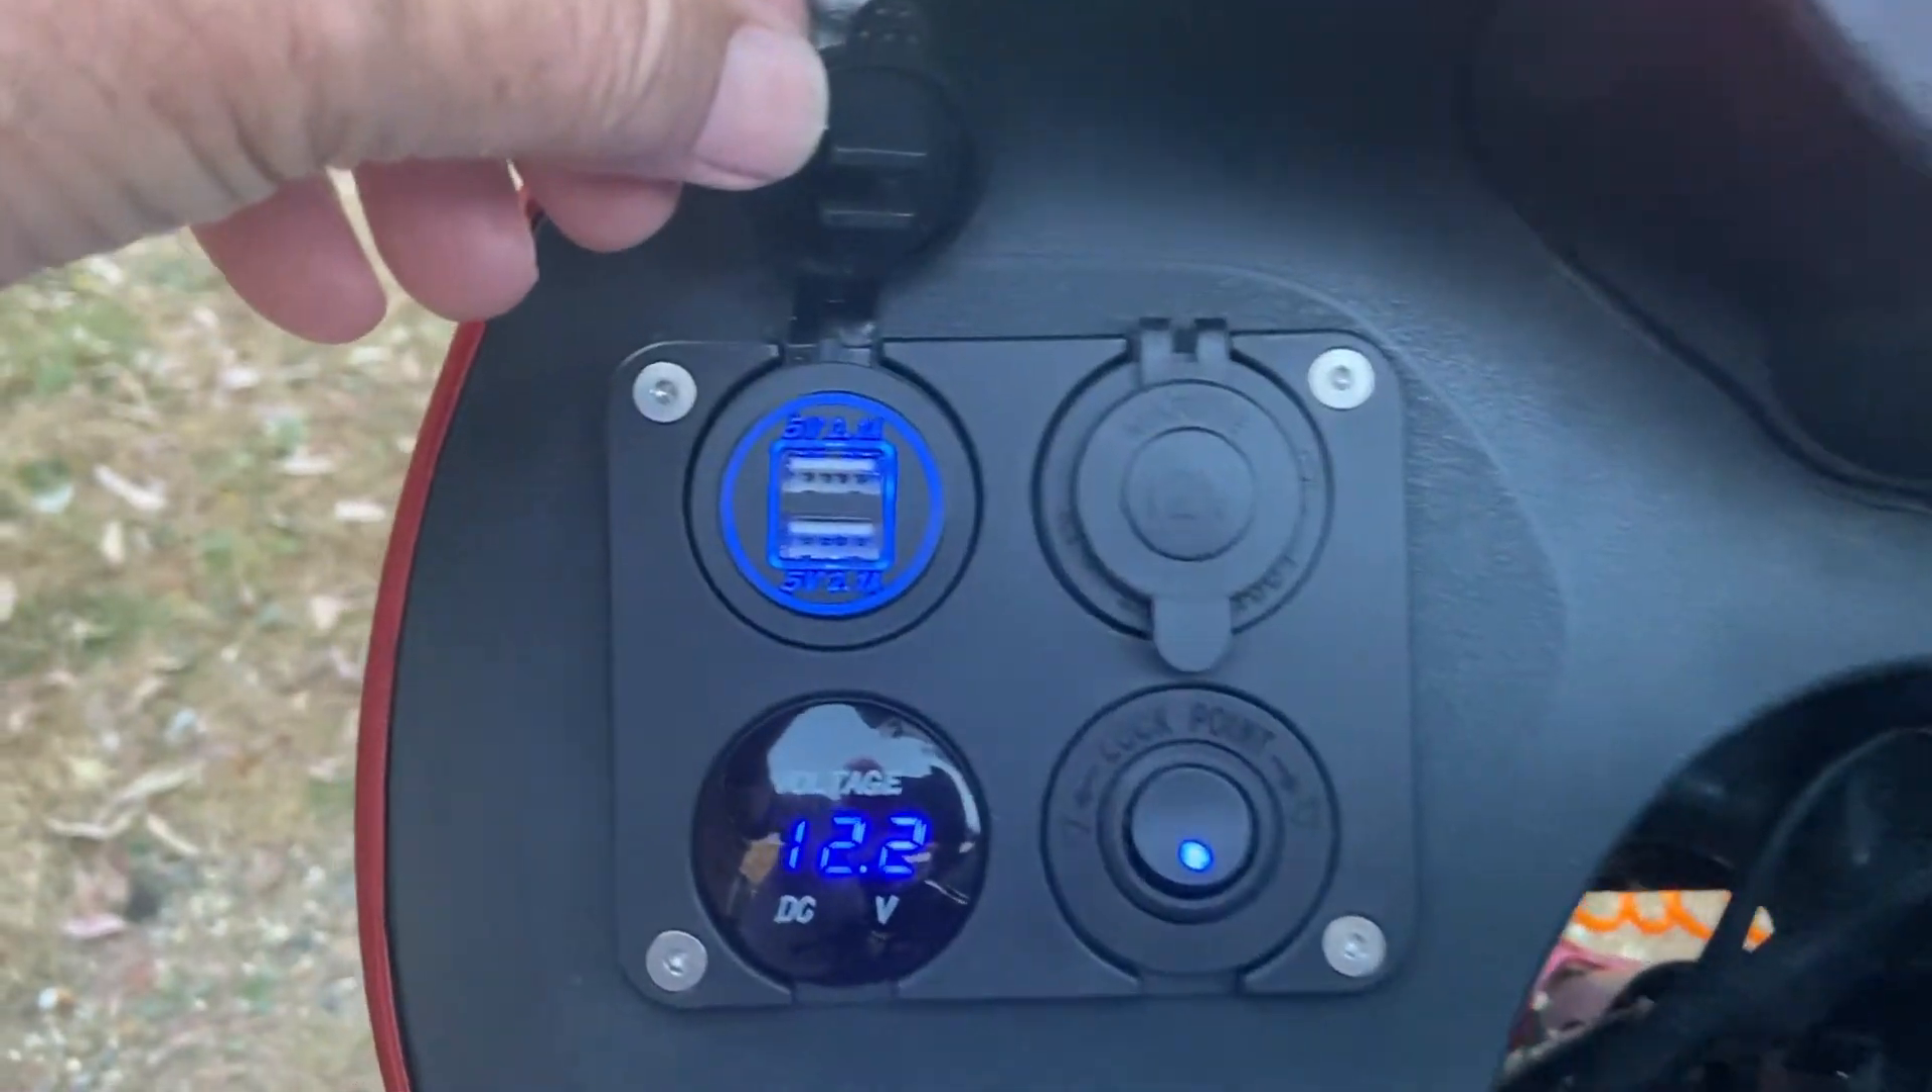Okay there's our little dash panel installed with the lid on it.